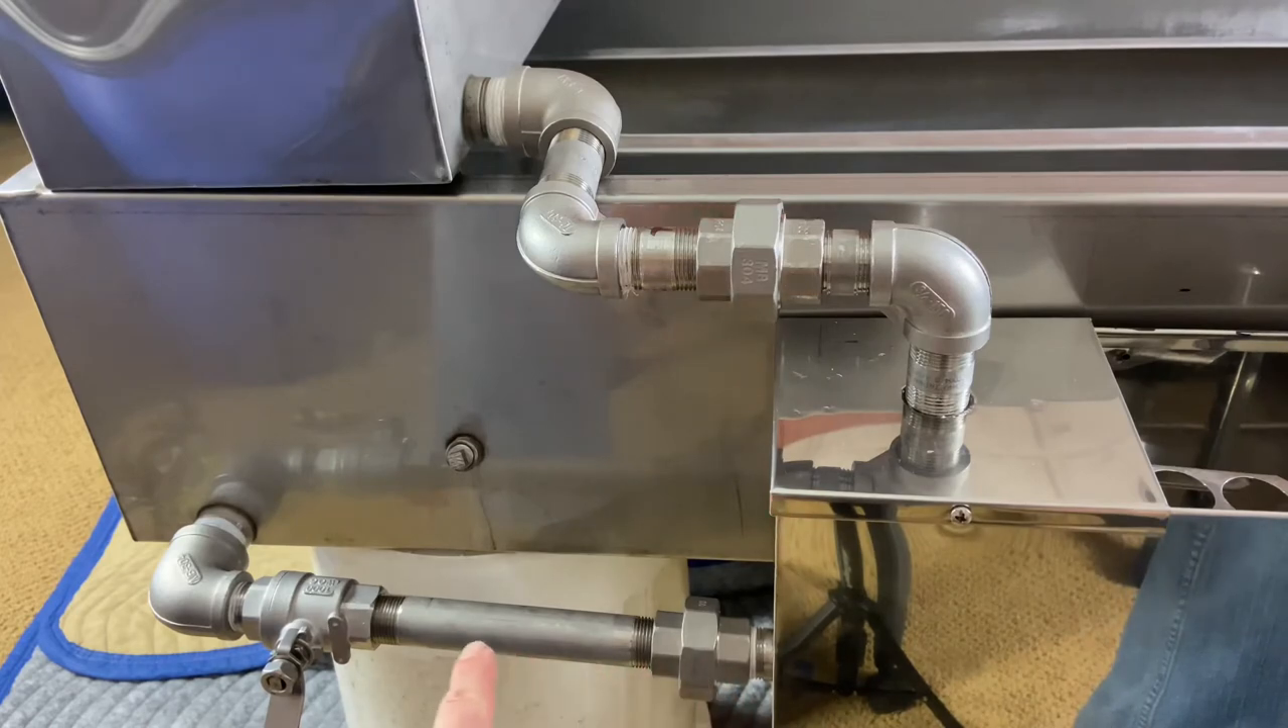I've got another coupler down here with this six-inch piece of pipe back to this valve.